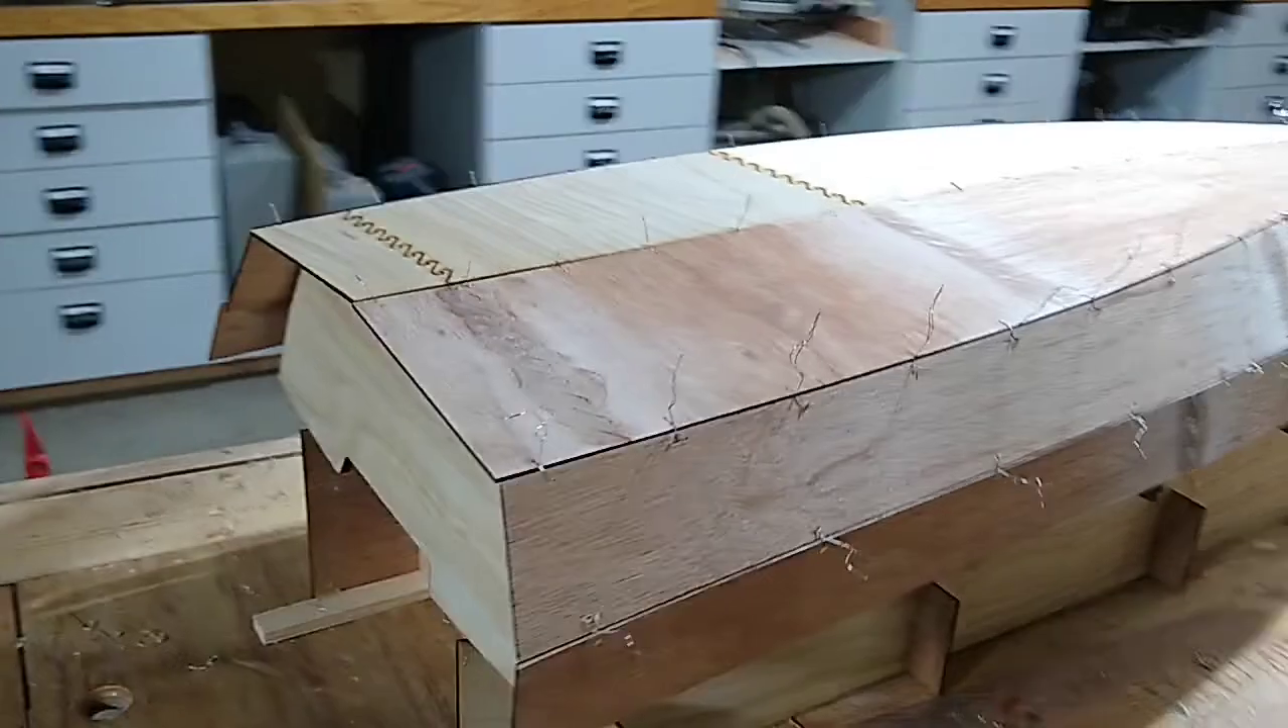As you can see we've stitched up the side panels and the bottom.